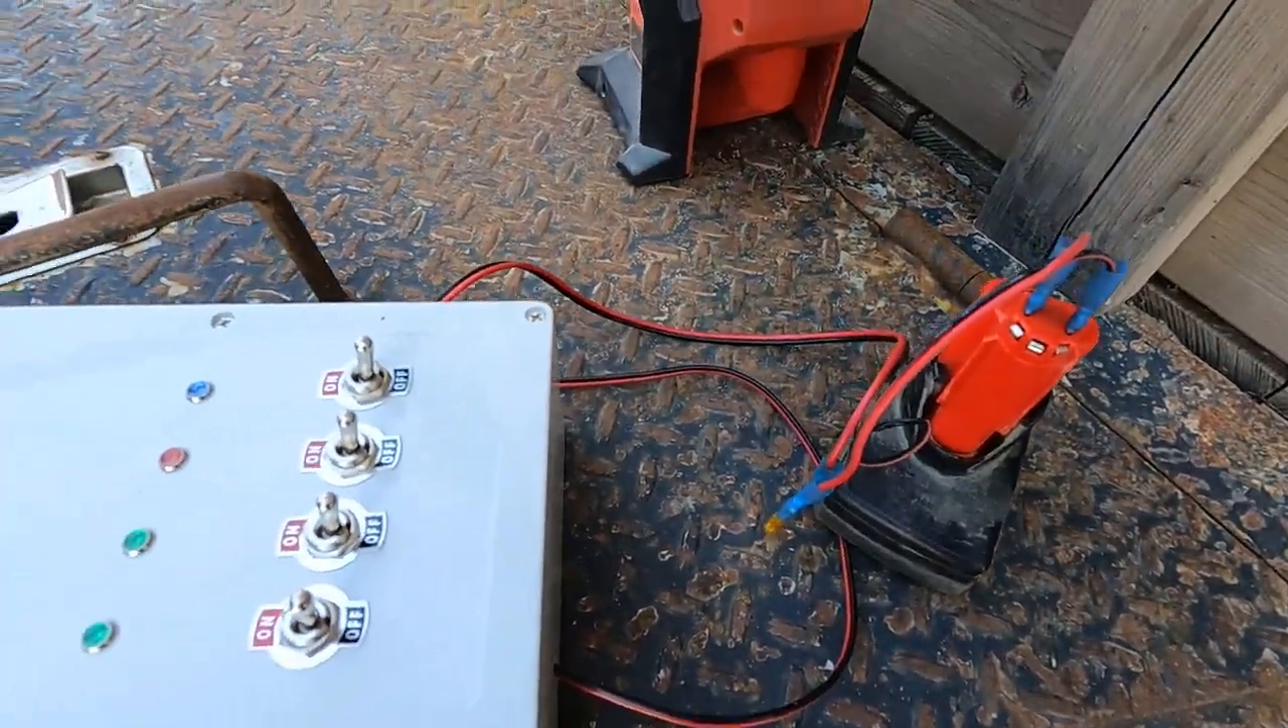All right, so I got my little battery hooked up out of my compressor.